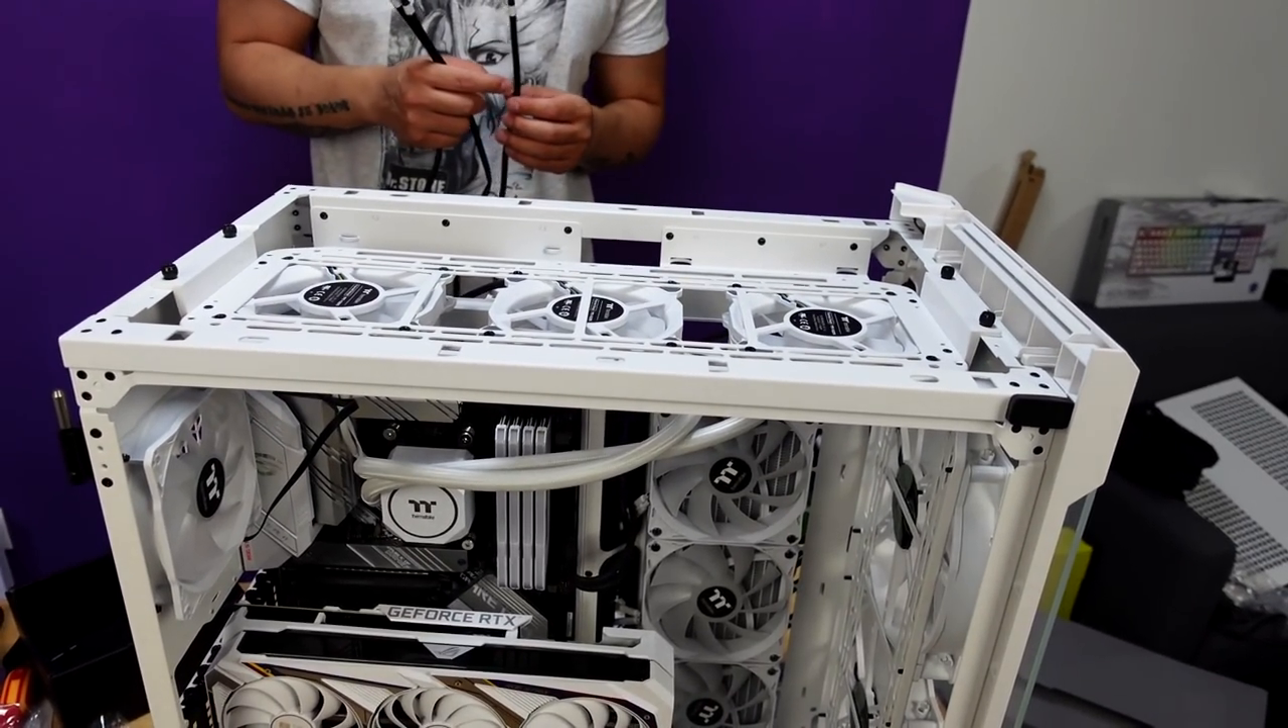Les 3 ventilateurs ont été installés.